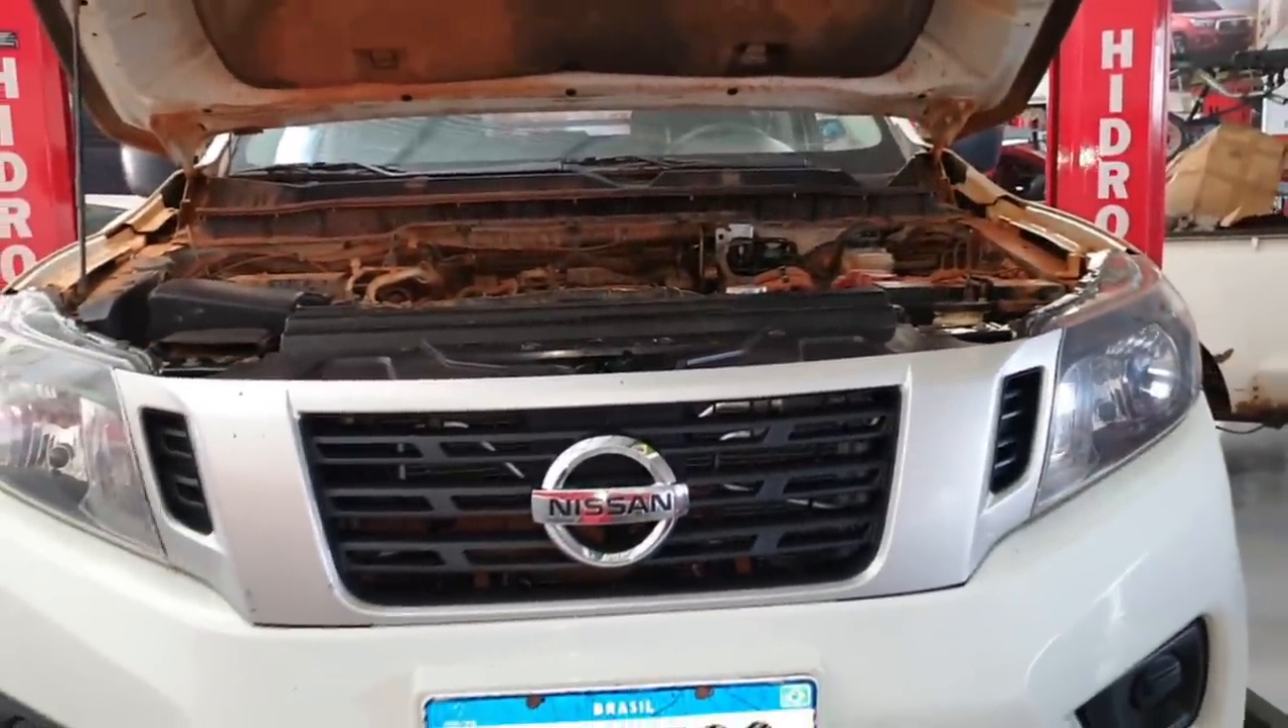Está aqui em cima tudo pronto. A grade está montada agora.